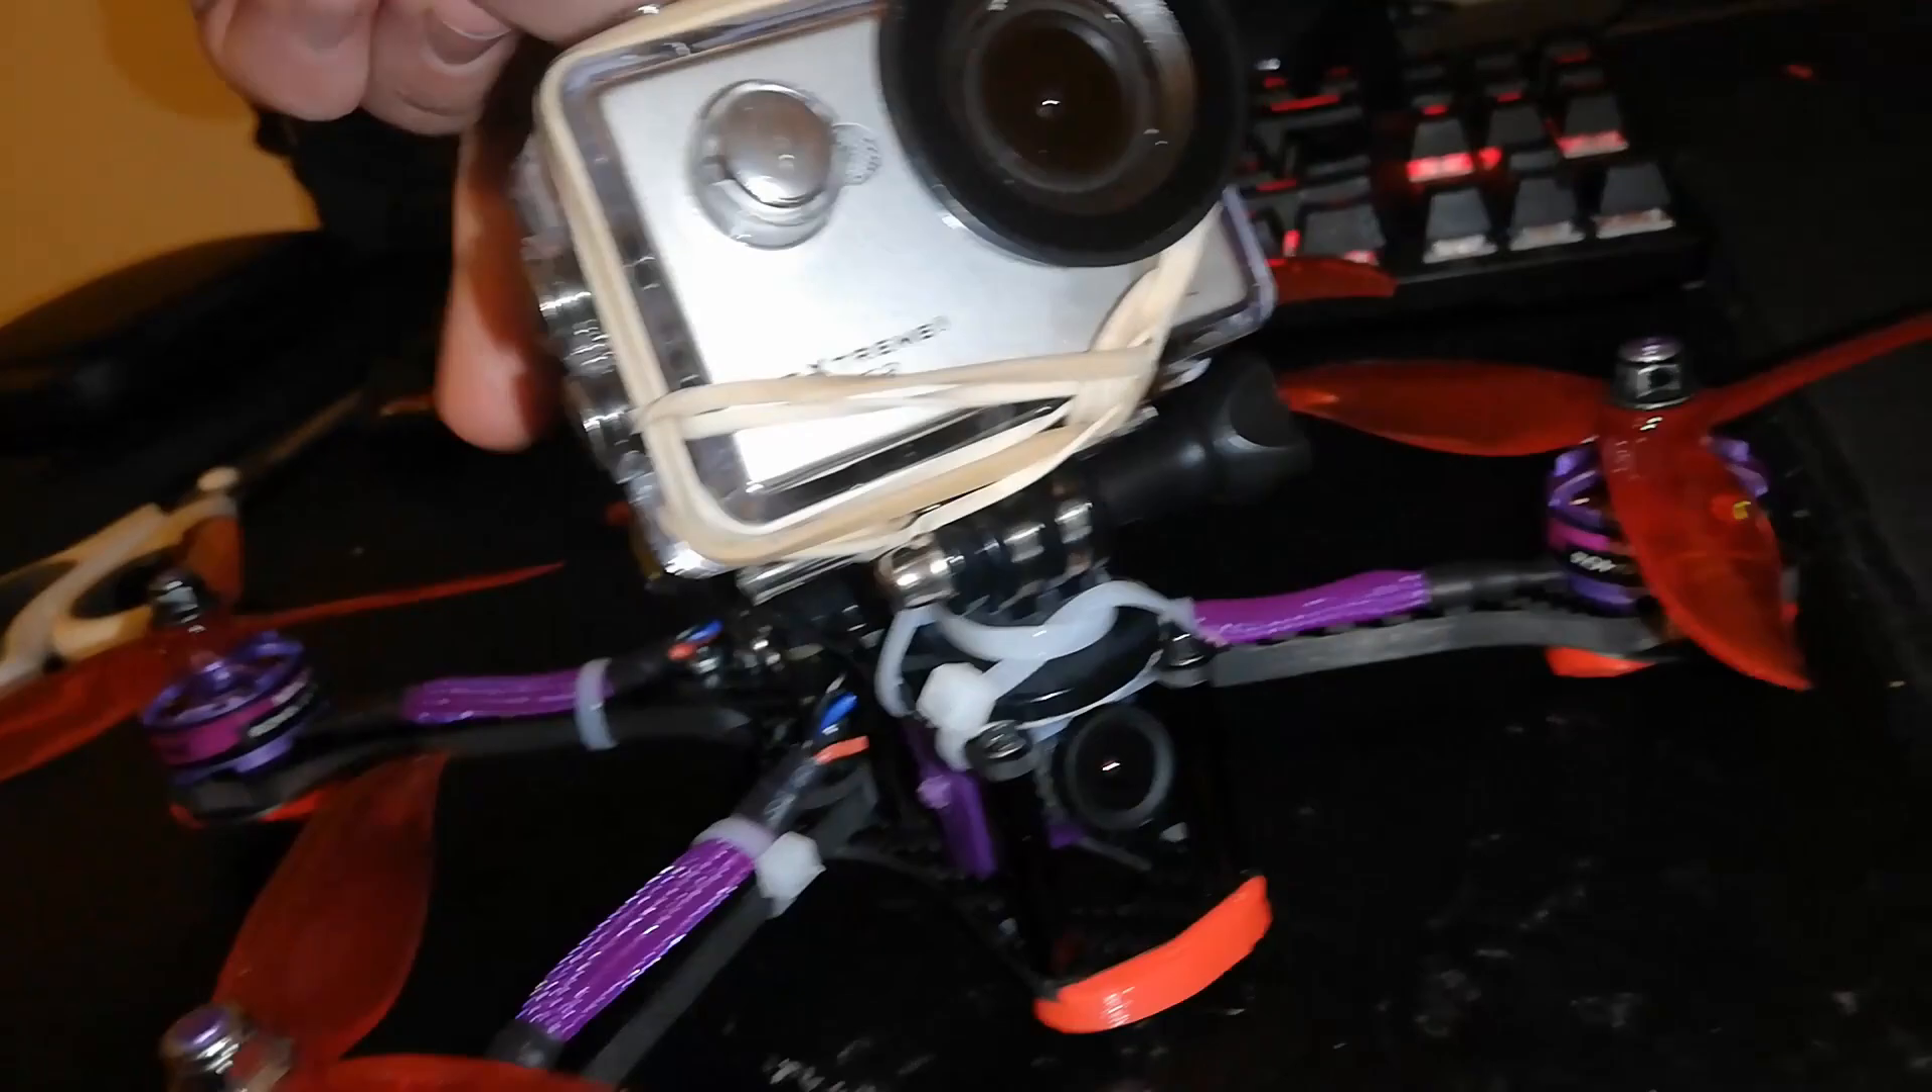Um yeah so I've got the props on and everything there and it's actually looking fairly decent.